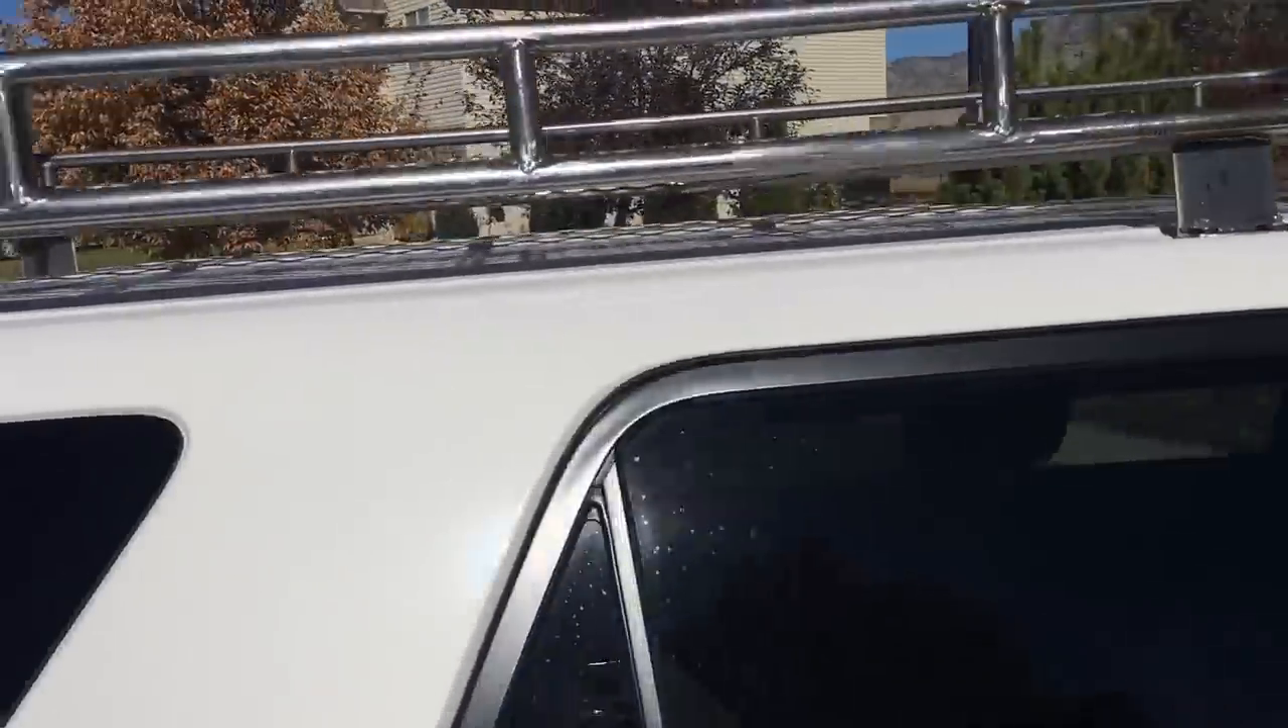Okay the rack is on the roof.